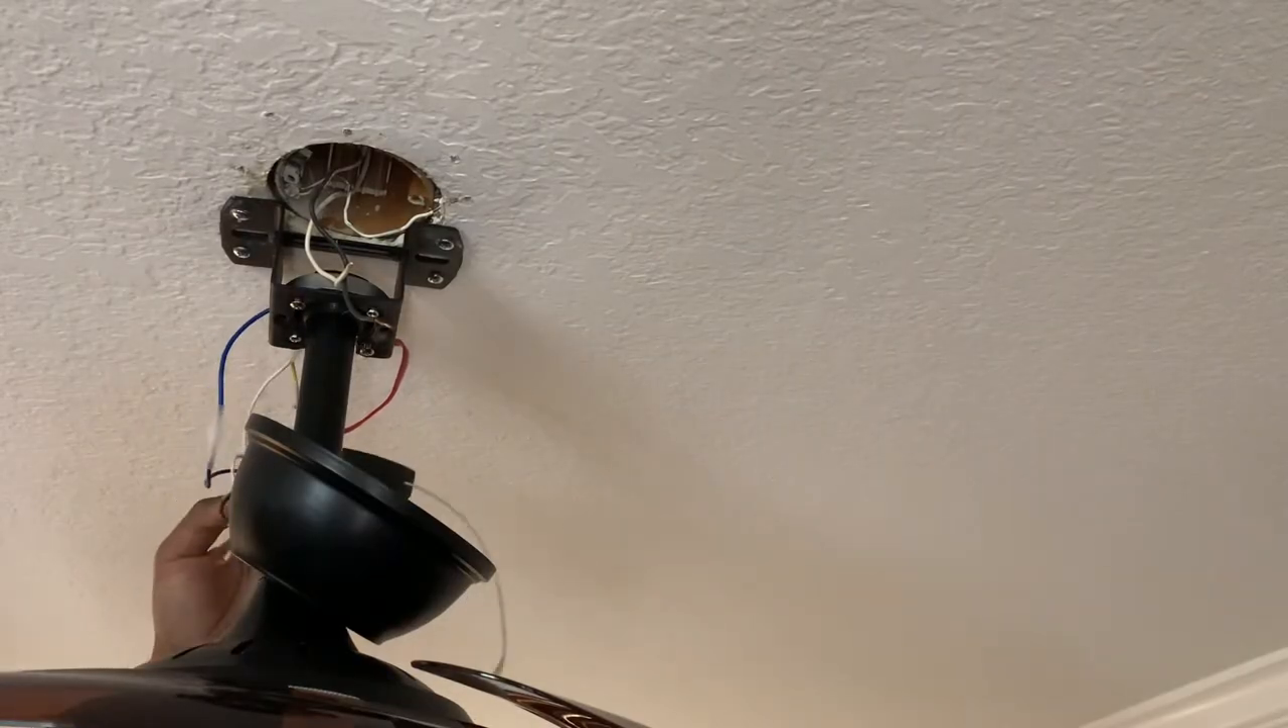You can see i replaced the electrical mounting plate on the ceiling fan and i mounted it.